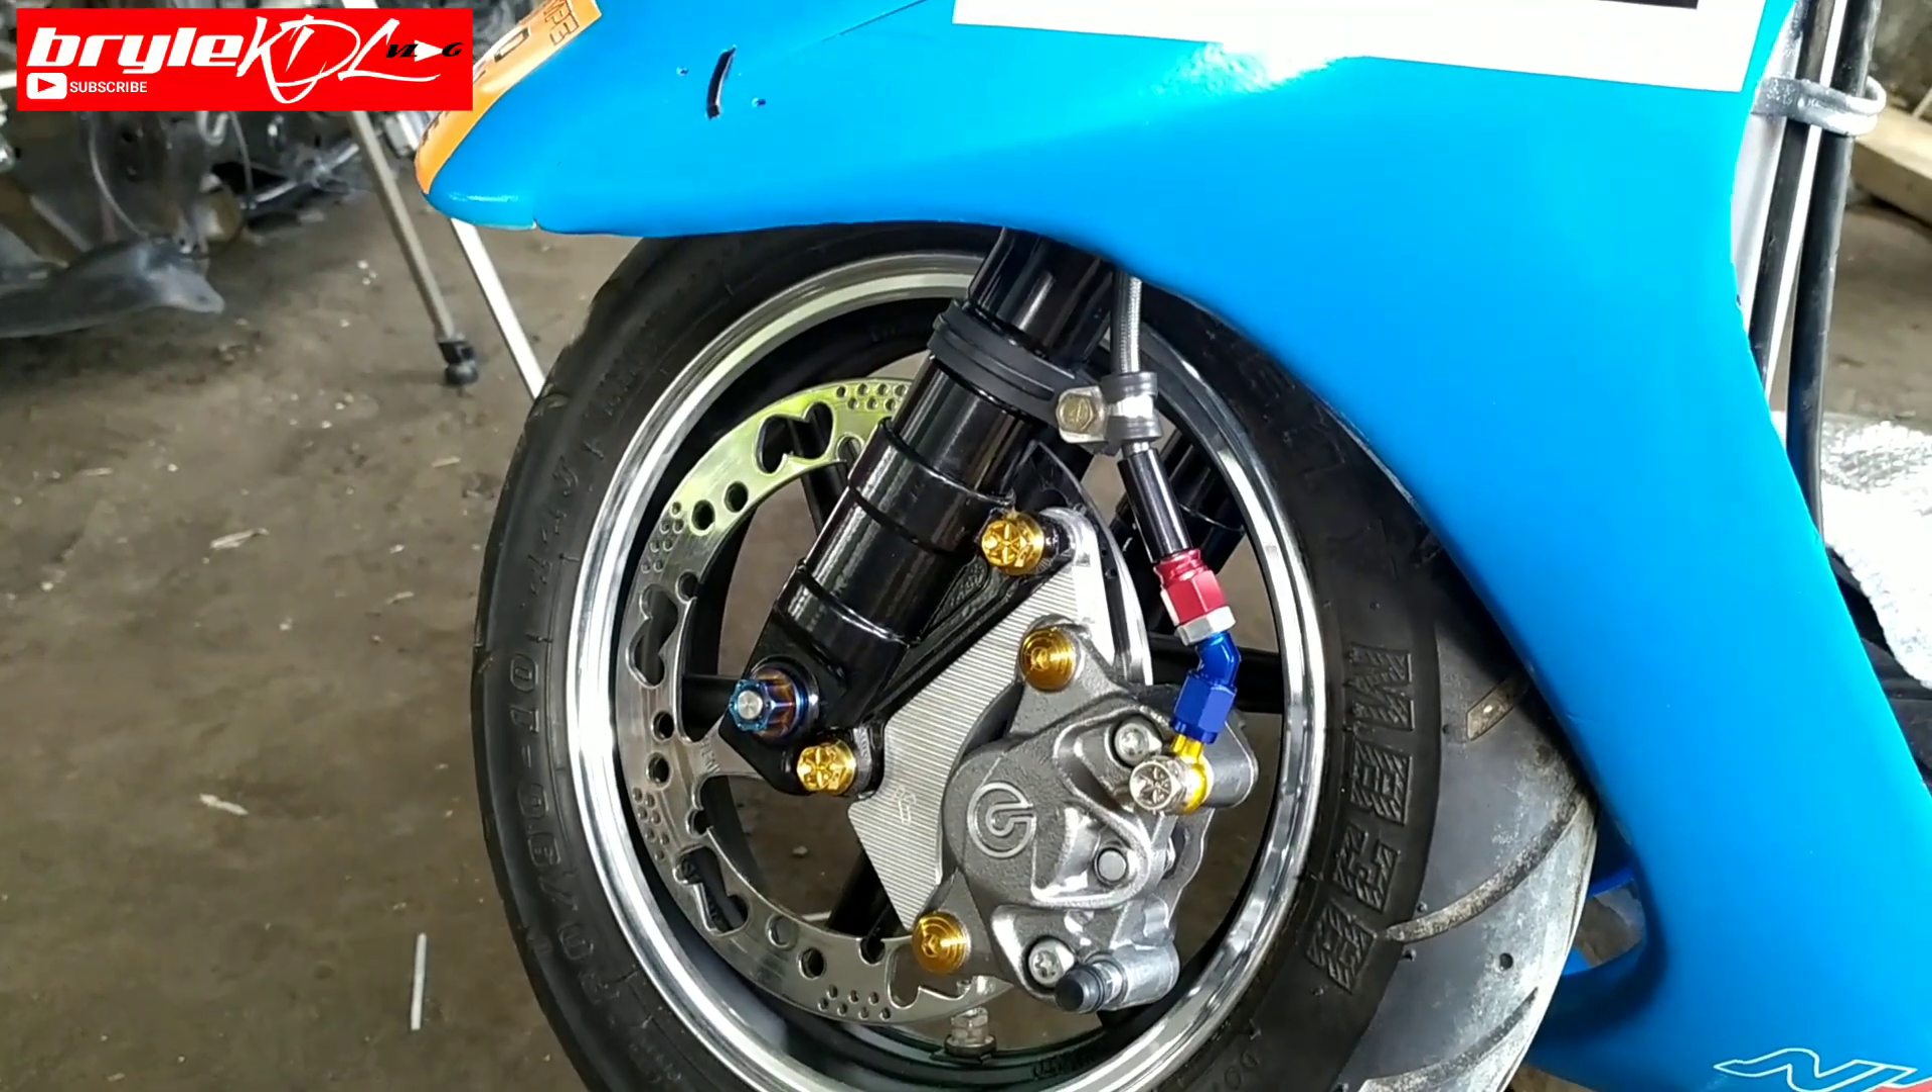Ayan, kompleto na ang ating front brake.